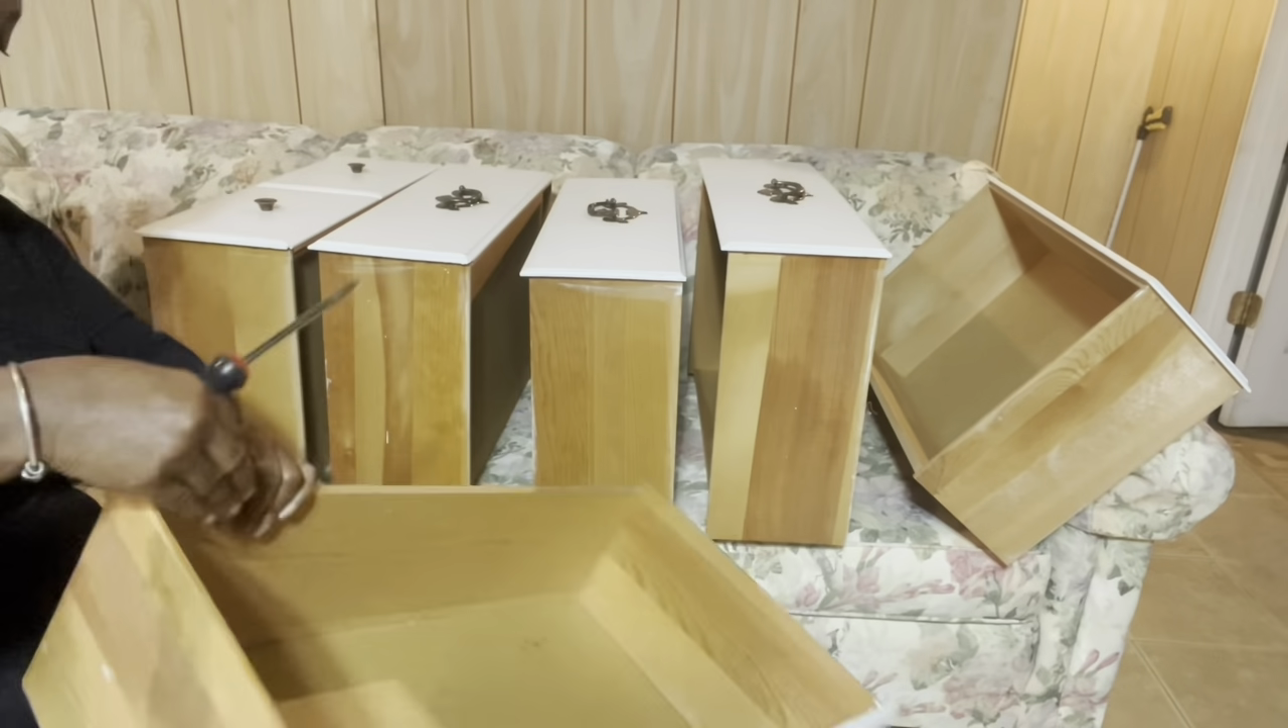Um and i haven't put the drawers back in since i glued everything but let's just get the hardware off and see where we go.